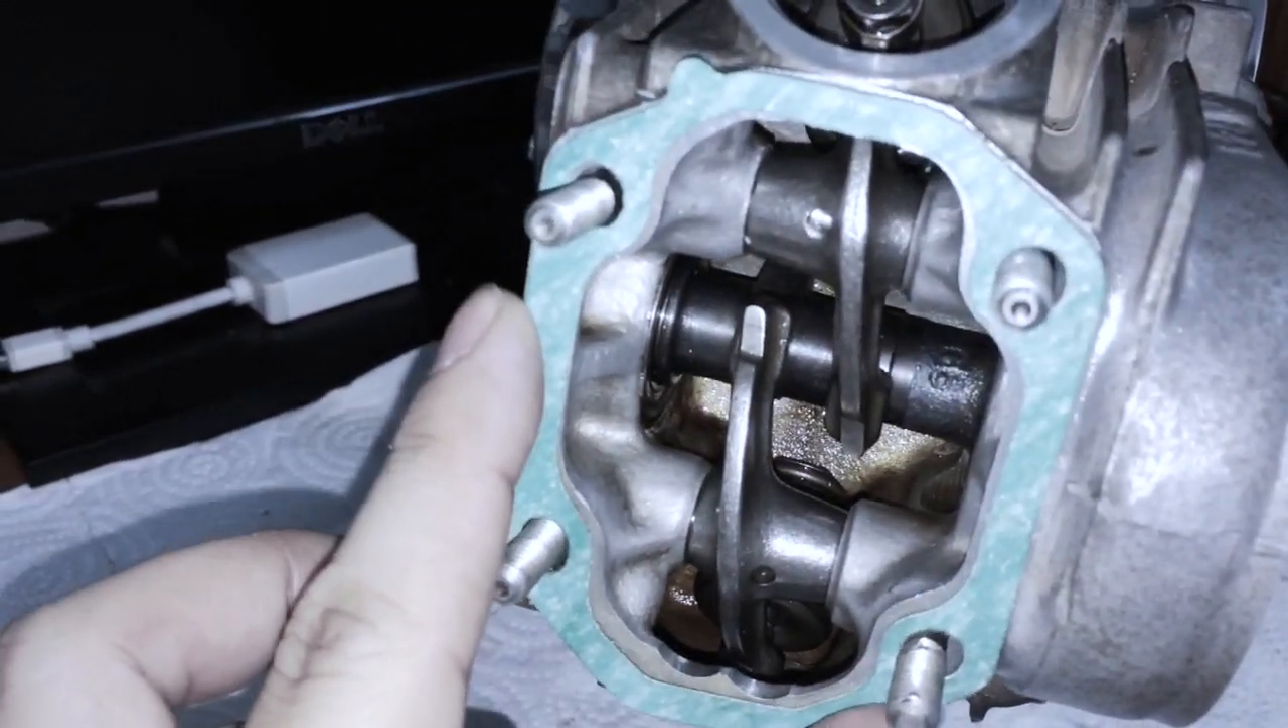Uh, the gasket evenly covers all sides.